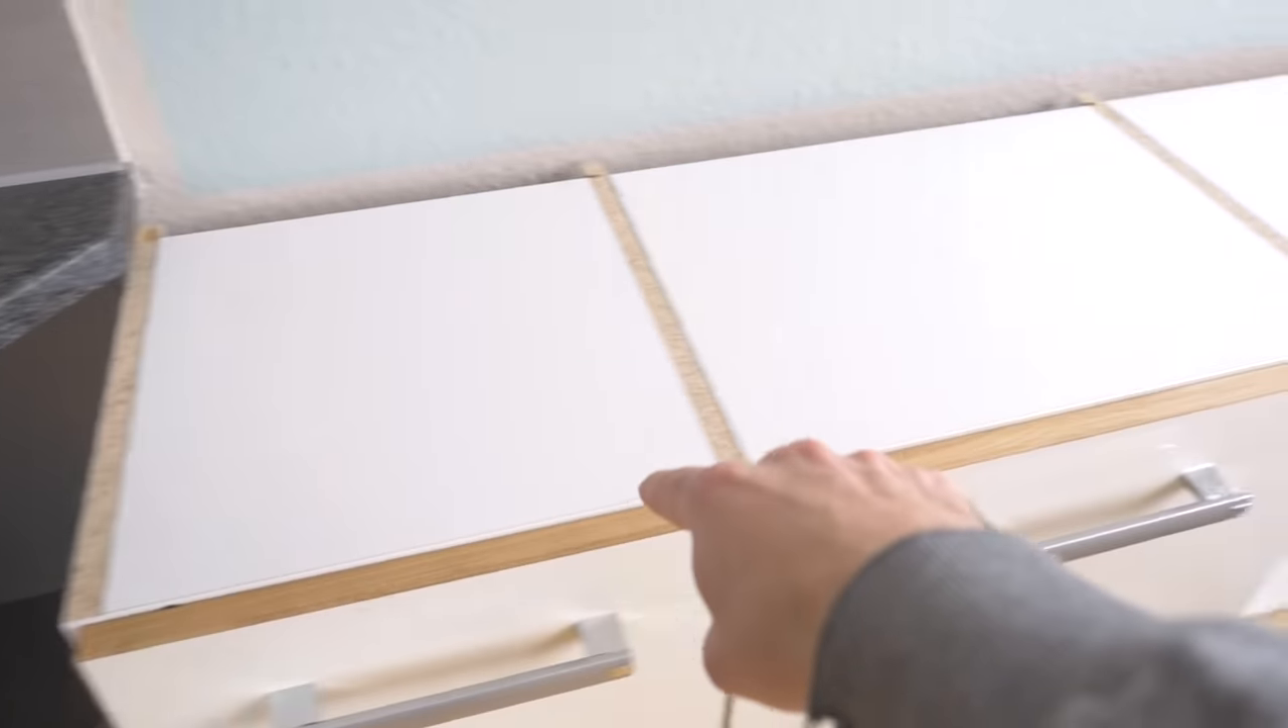Last part missing is the top.